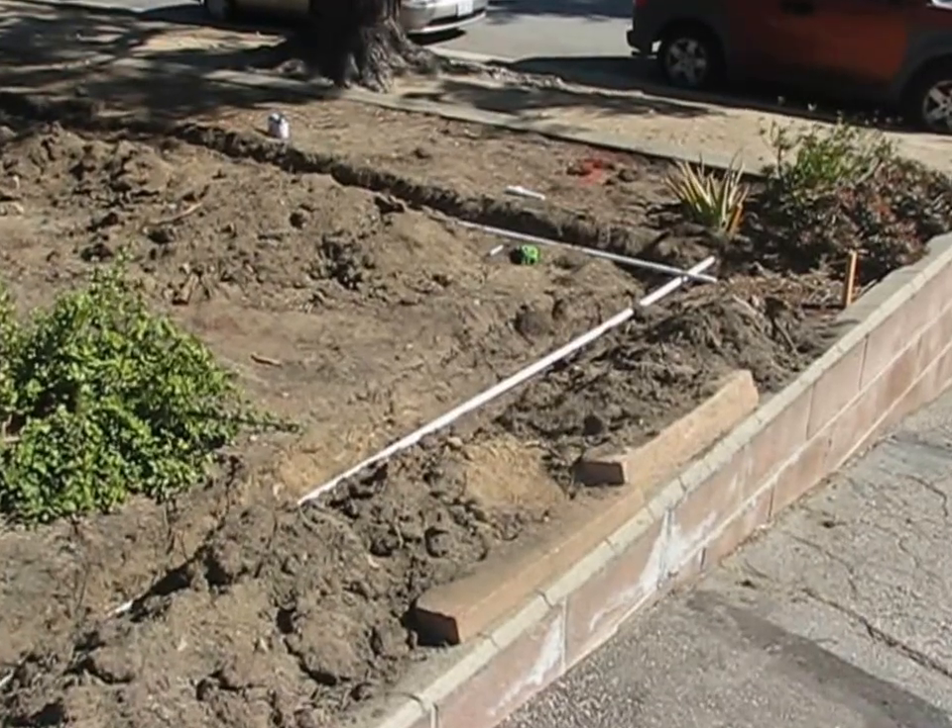Now that the digging is done I'm putting in a sprinkler pipe.